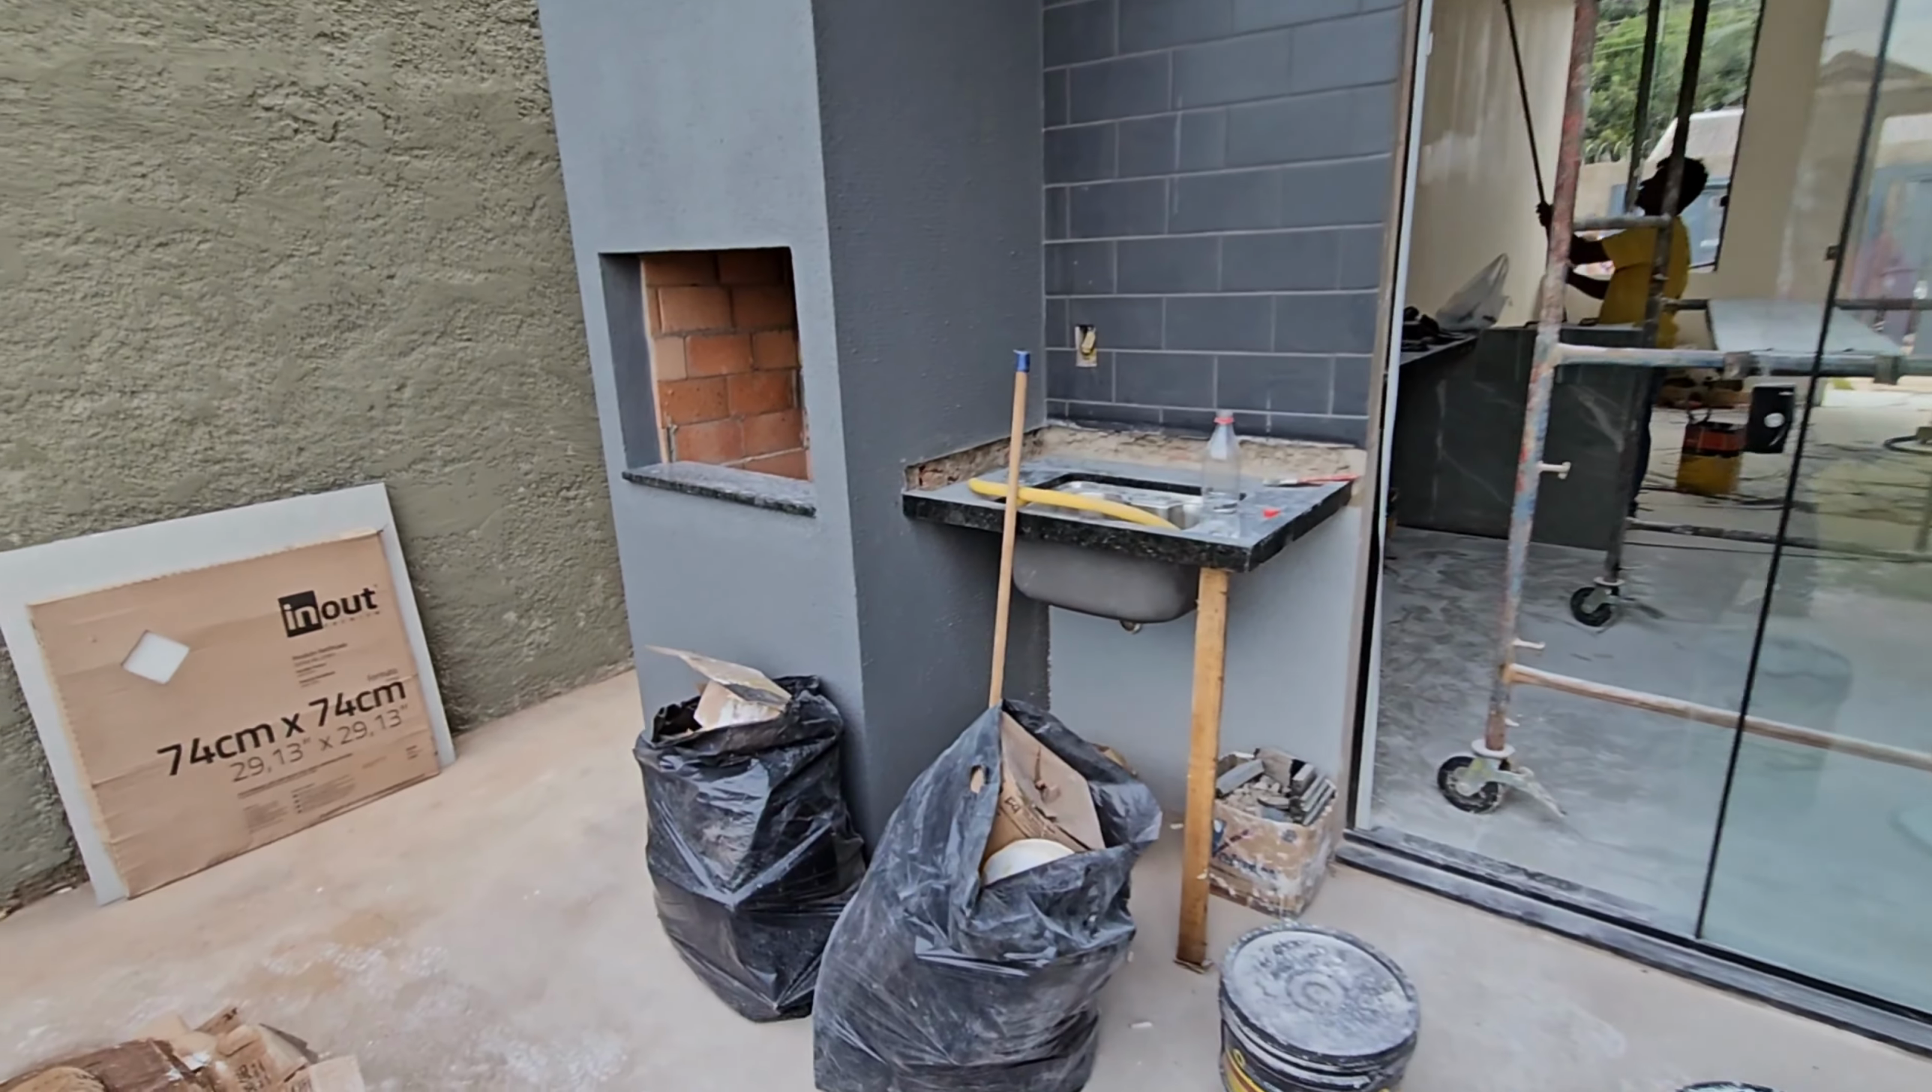Aqui começou a instalação das bancadas, né?